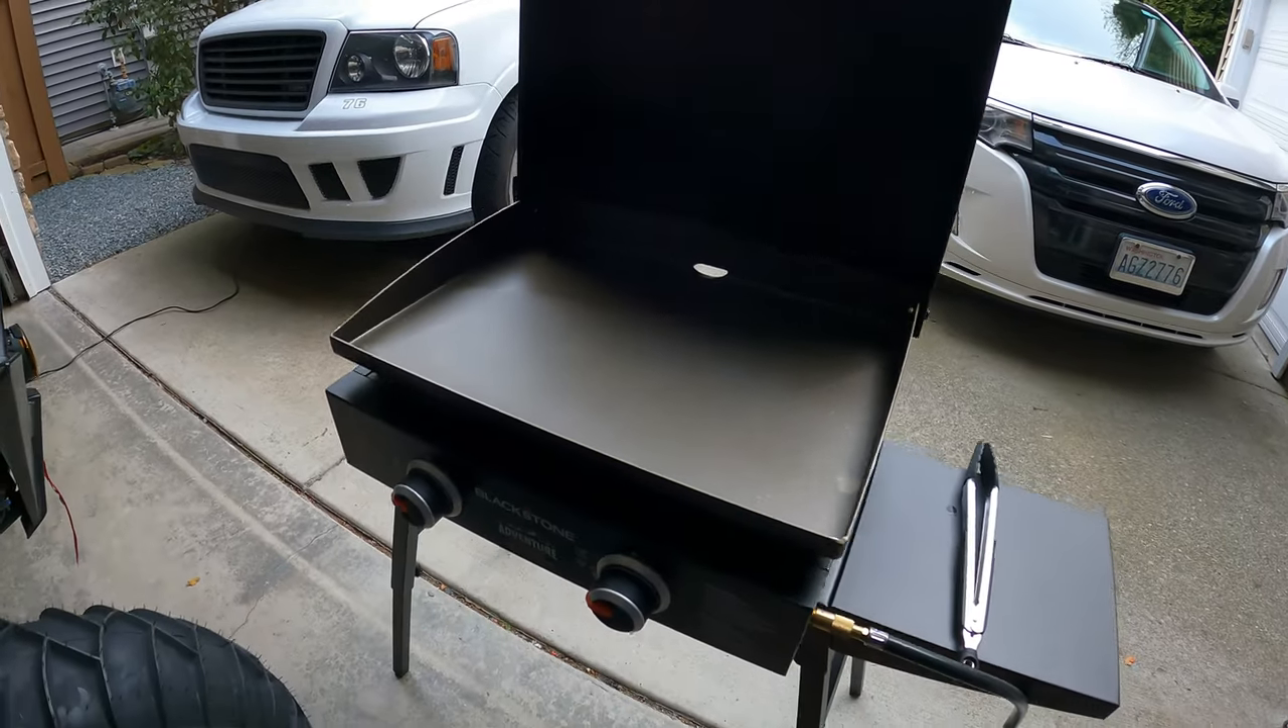All right, grill is all assembled.